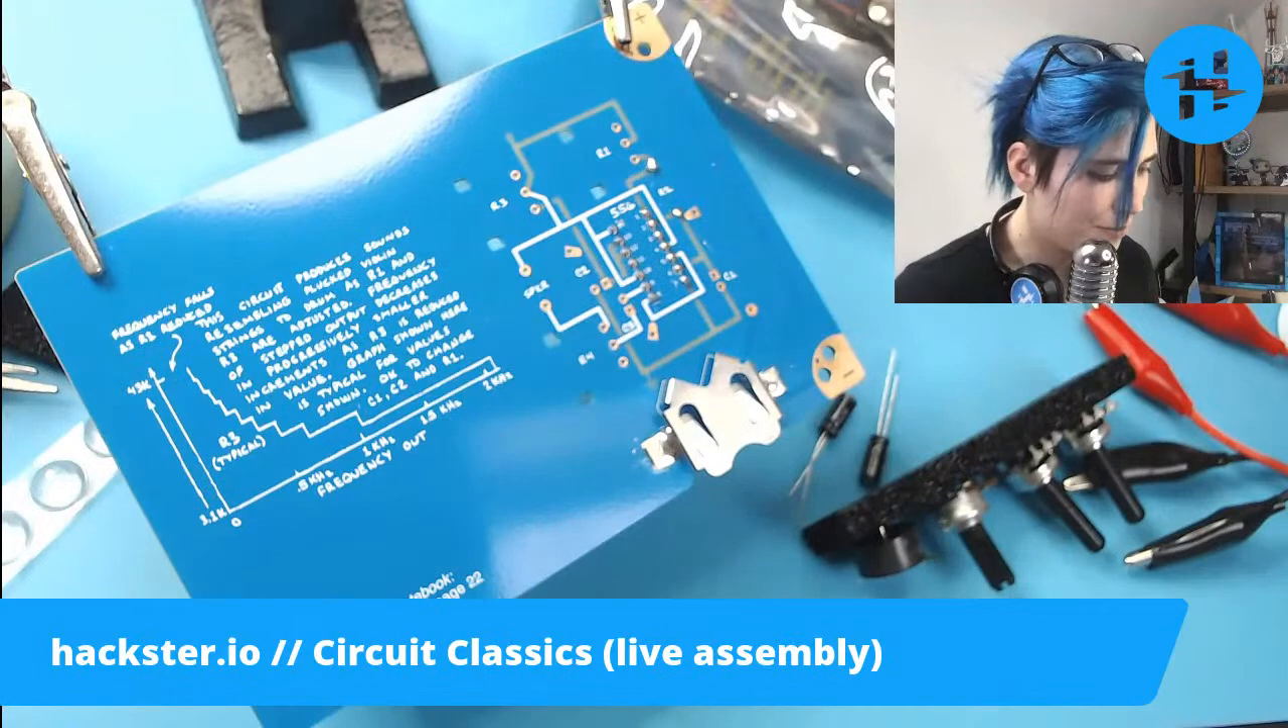So now we have our battery holder on there.